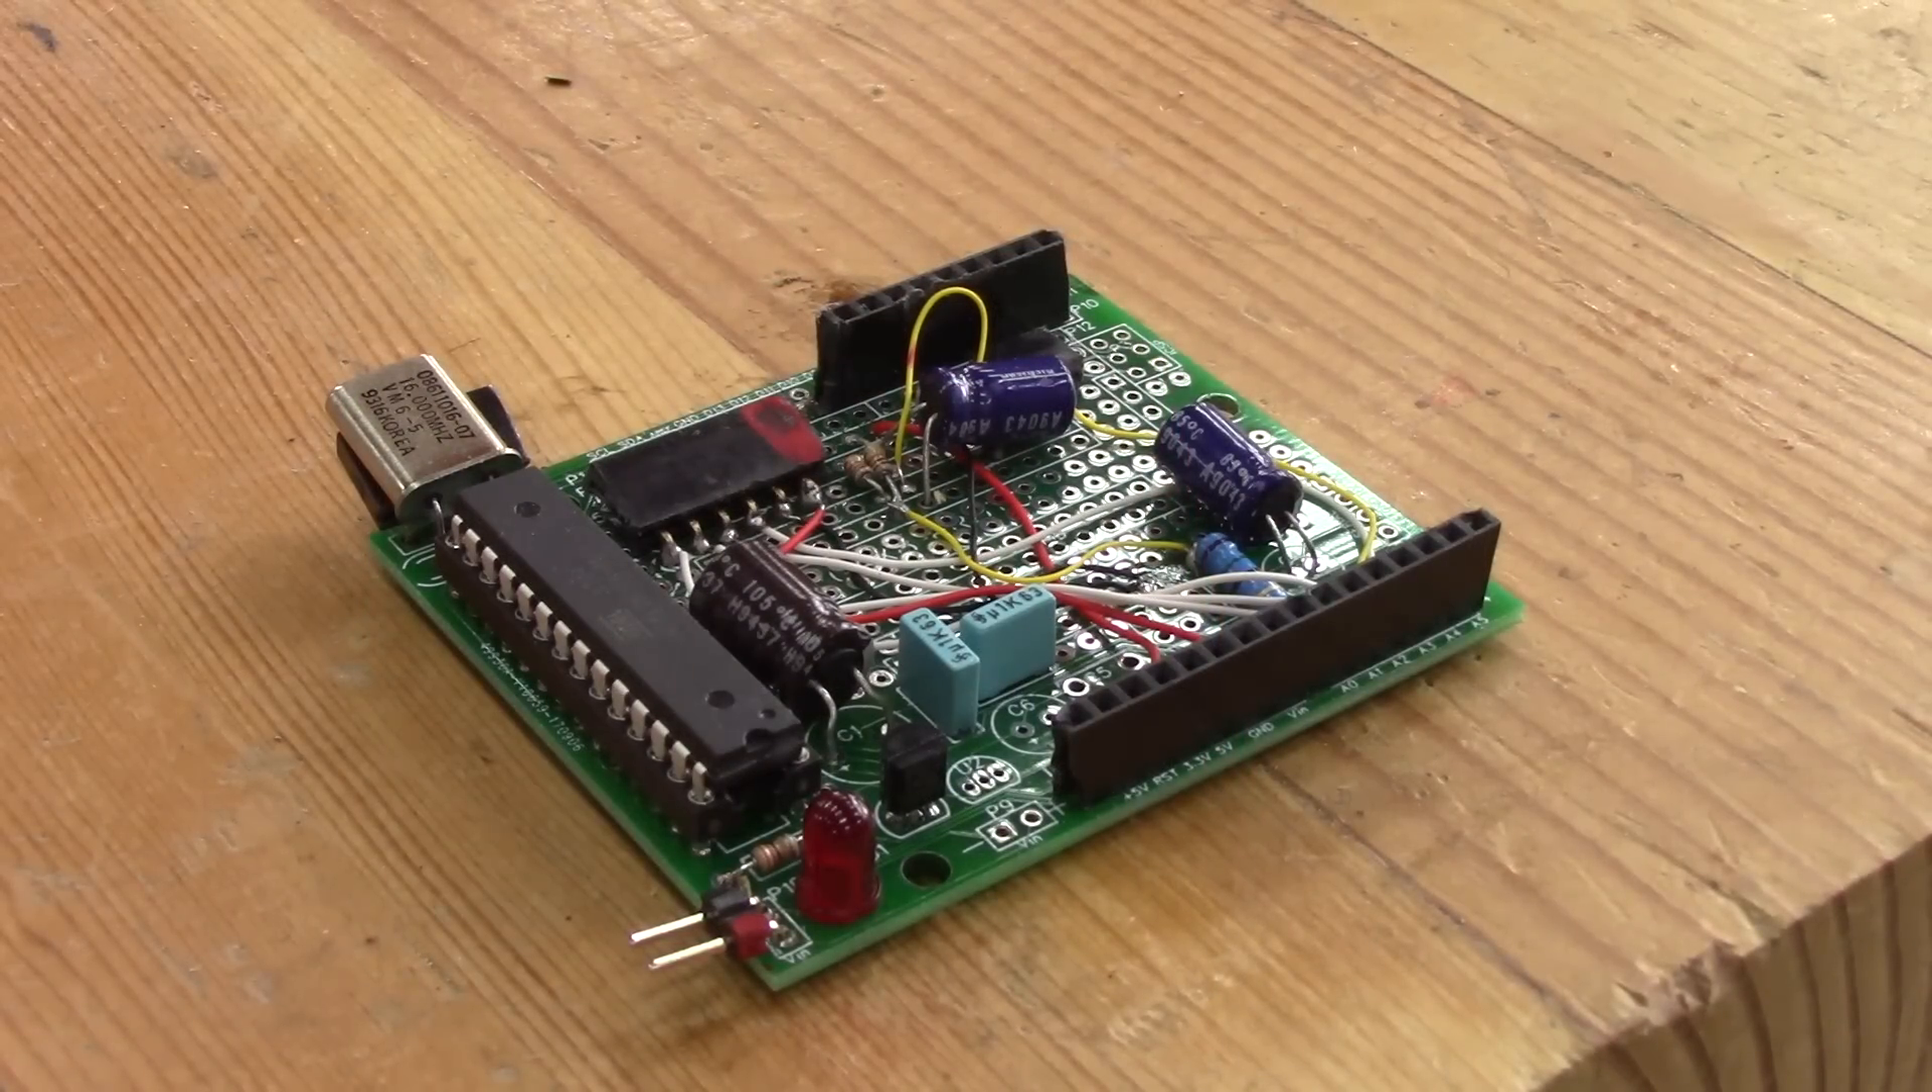That's the circuit all assembled. And that's what it looks like when I put all this together.